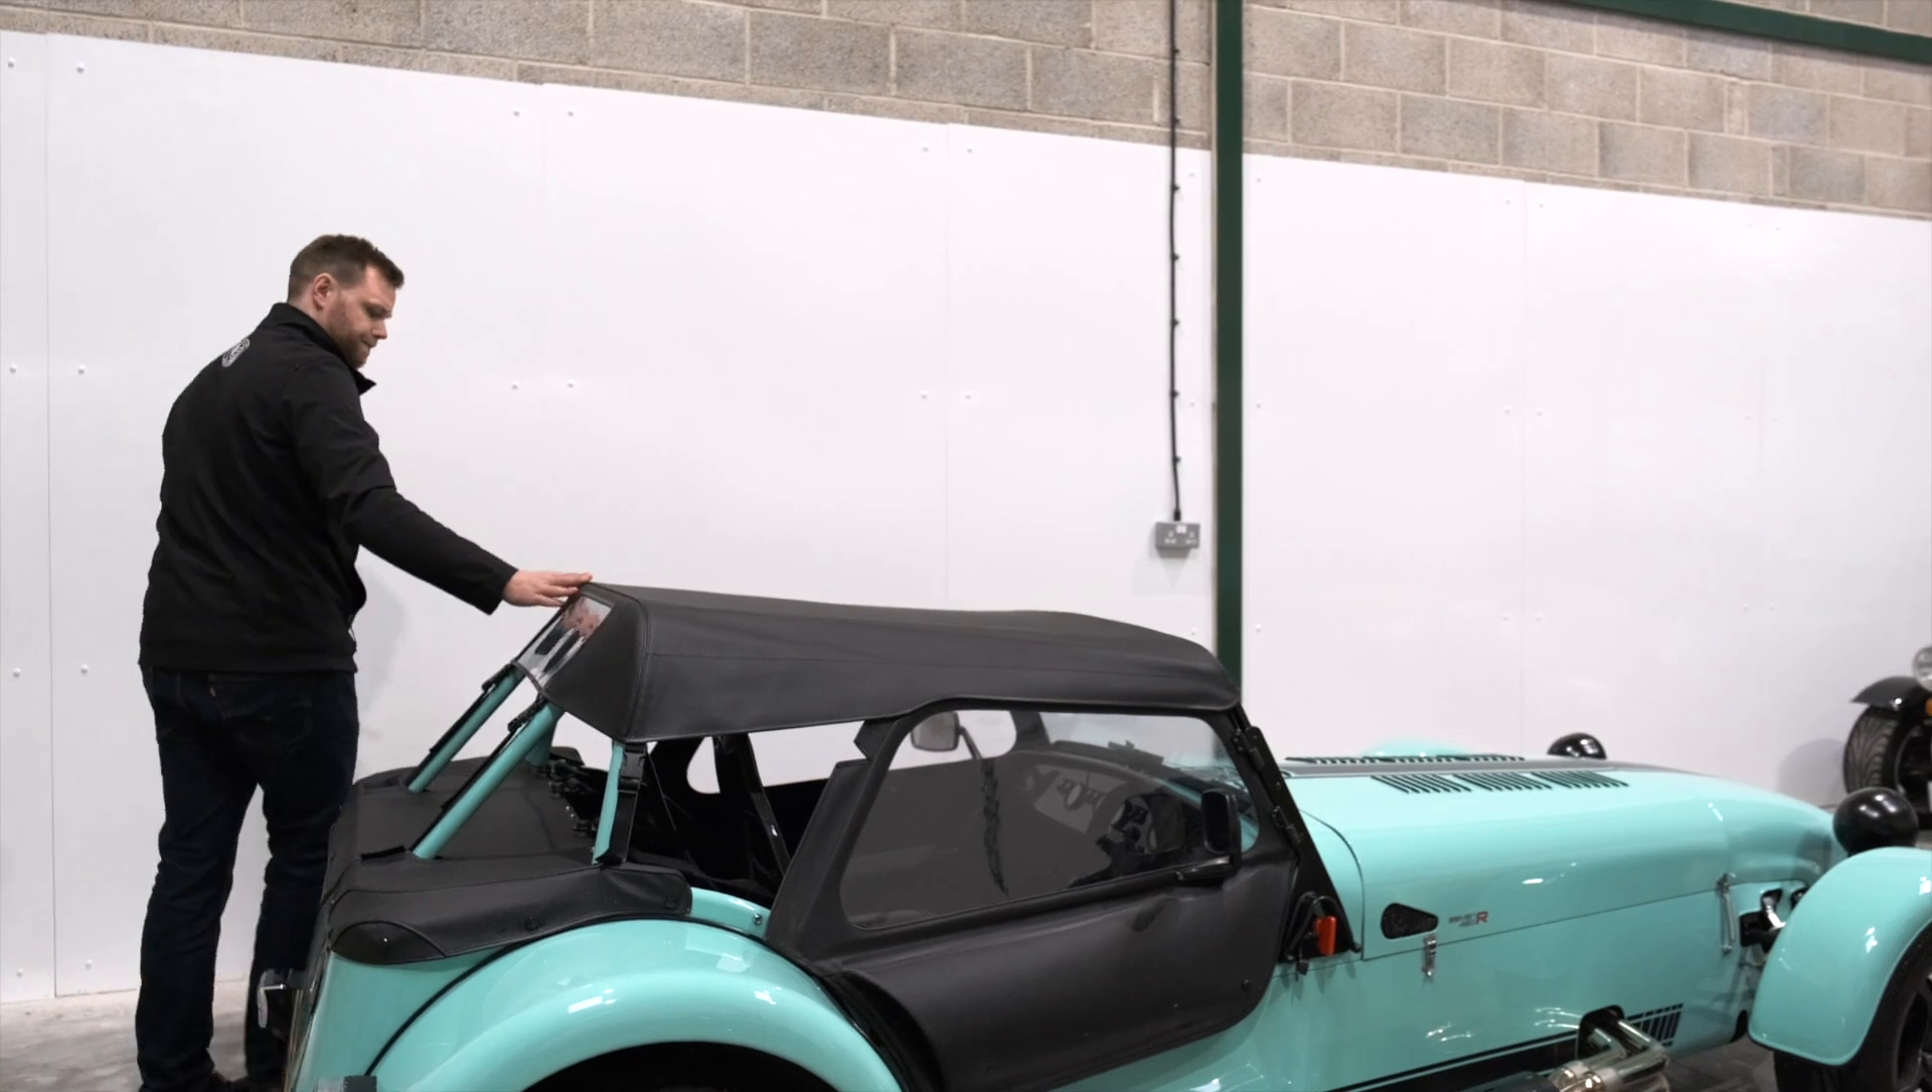That's your half hood on. The doors fit neatly under the sides there.